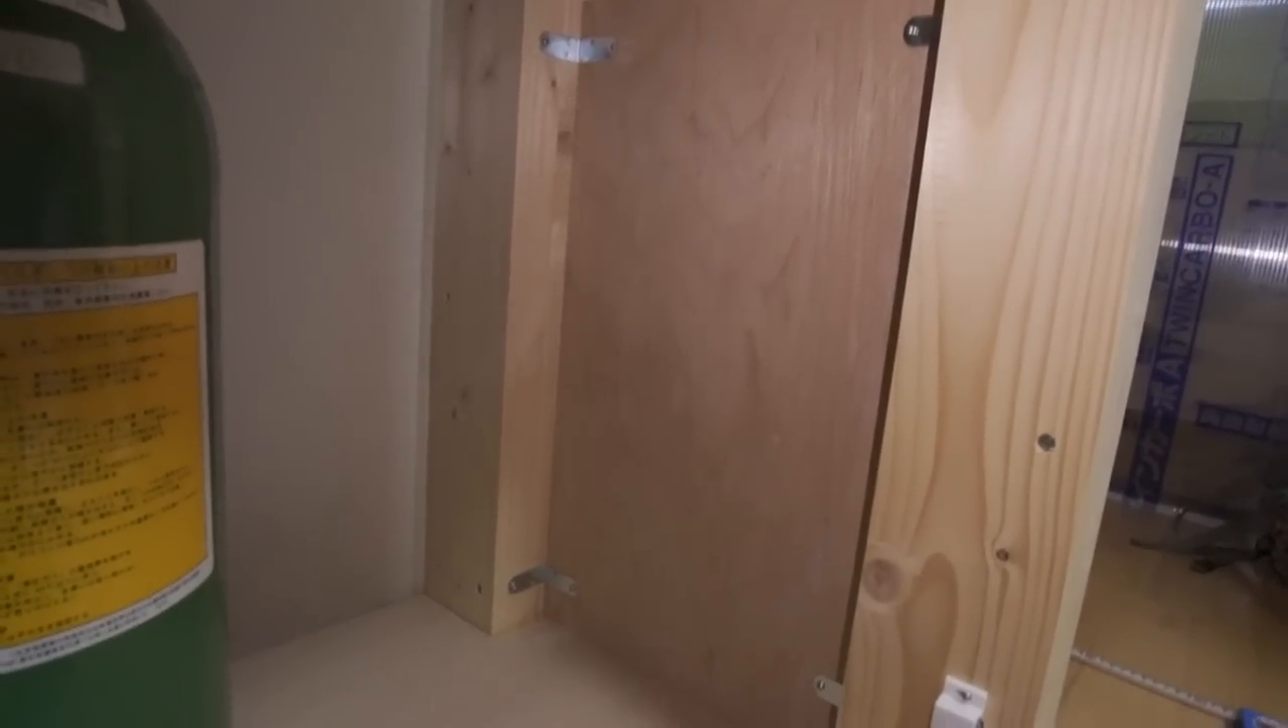You can see with the 90 degree angle brackets hooked in place and this allows that board to stay in place and you can see I can push this as hard as I want and it's not gonna go anywhere.